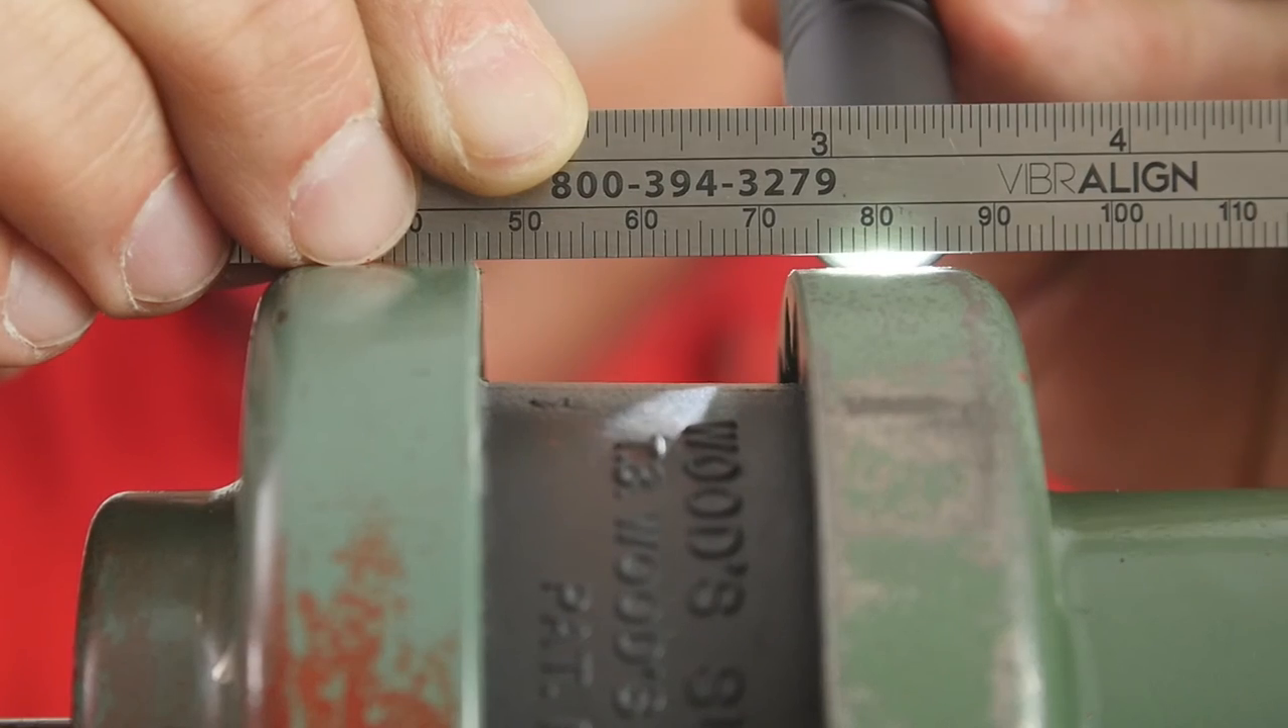In this case, I'm resting on the pump side coupling, and if you can see, there's a gap right under there.